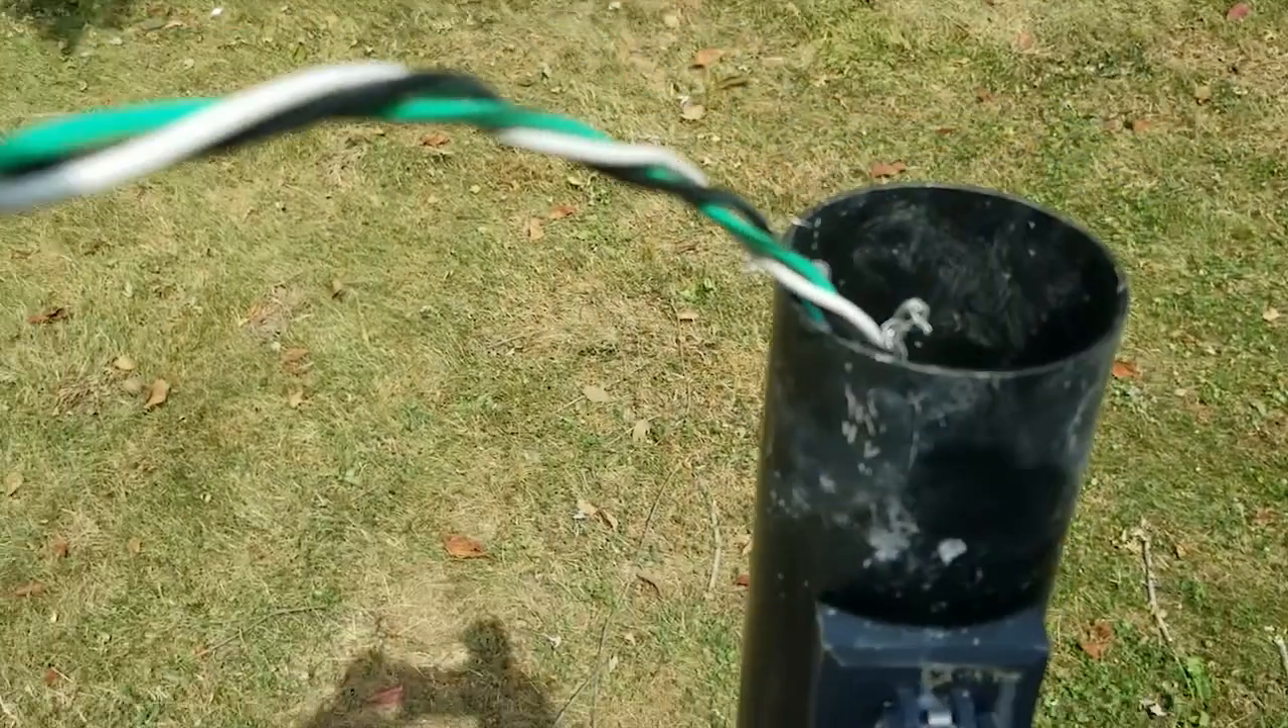I did have to pull the little crossbeam out, just to clear it and make it easier, but there's the wire coming out, ready to hook up.